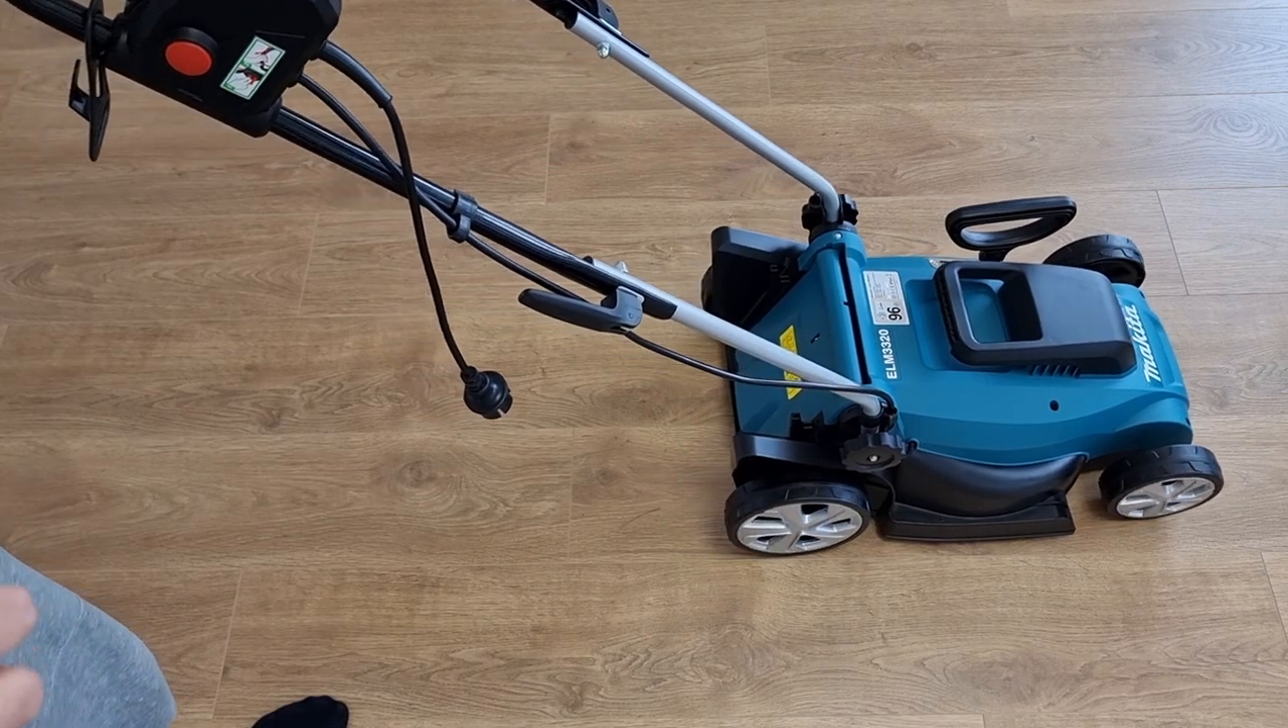Okay guys so i managed to put the machine together.